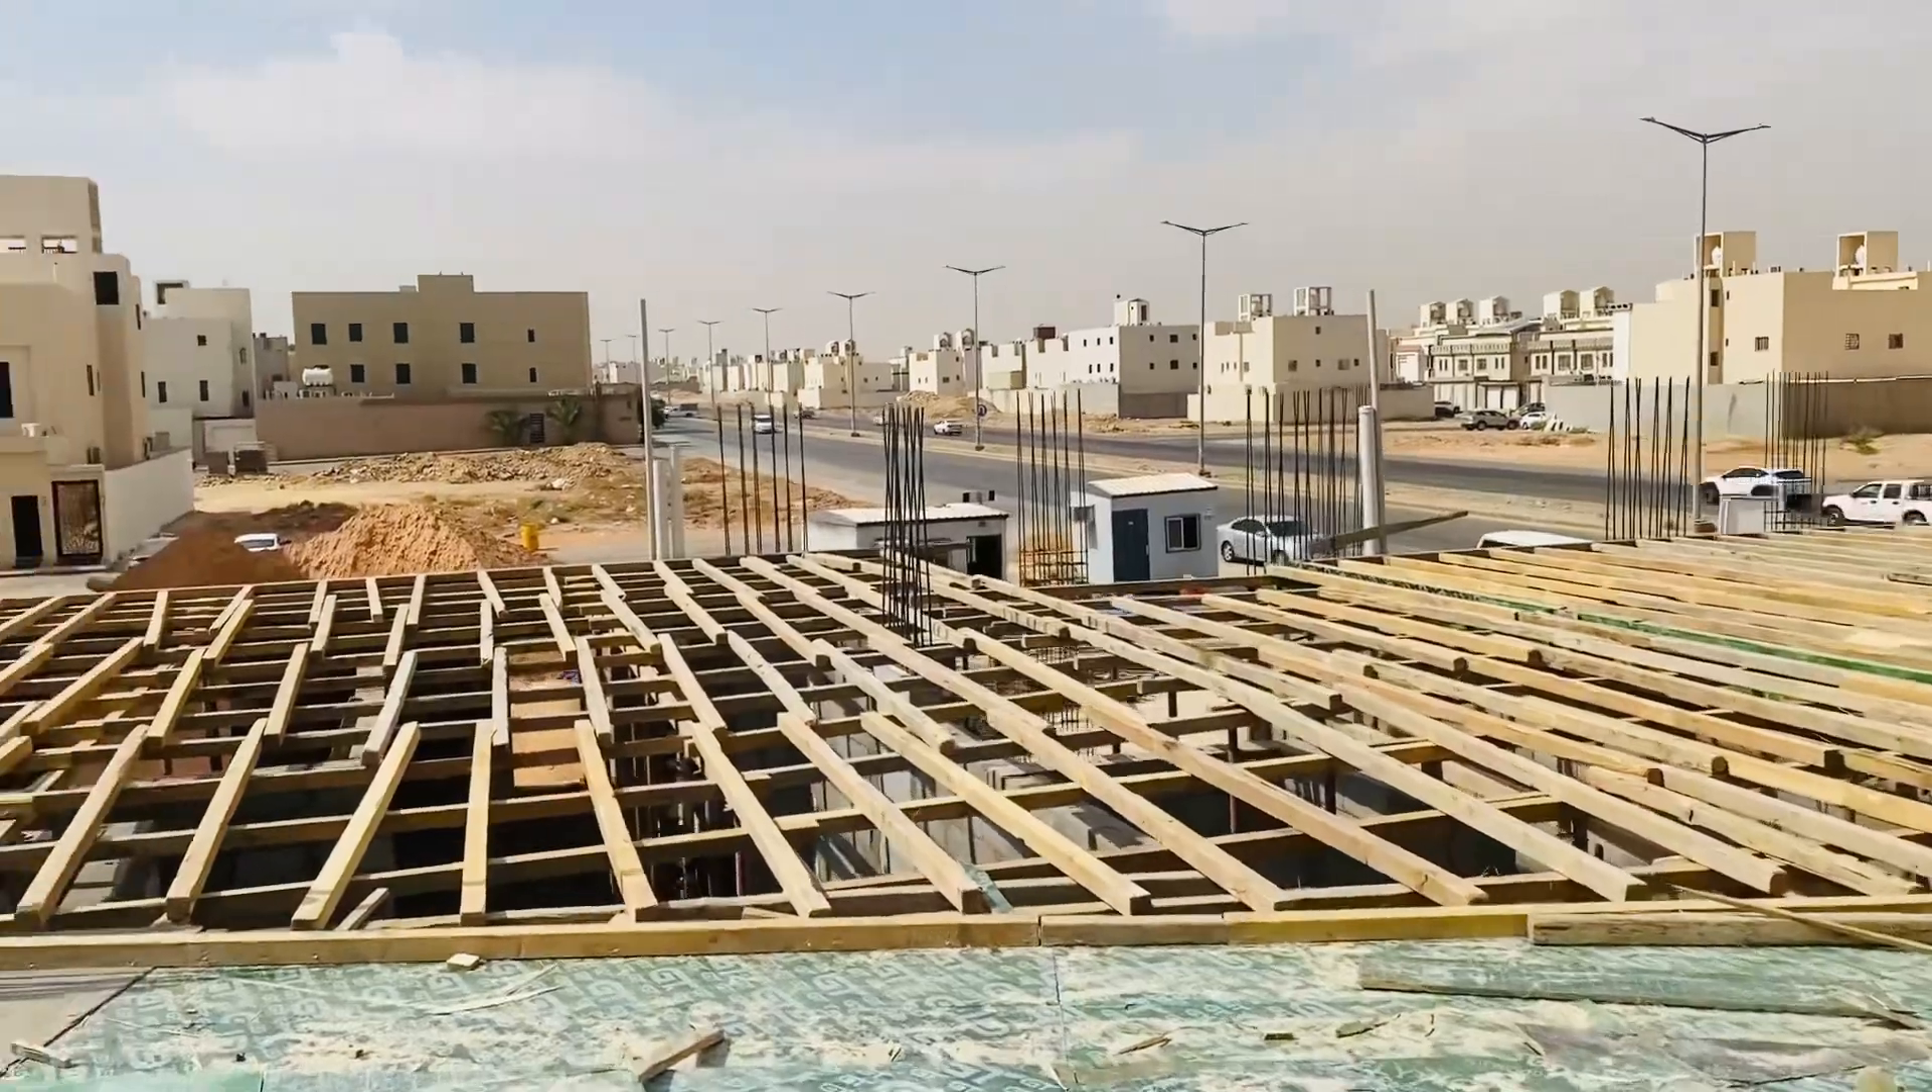آپ دیکھ سکتے ہیں یہ شٹرنگ لگی ہوئی ہے کچھ لگا رہے ہیں۔